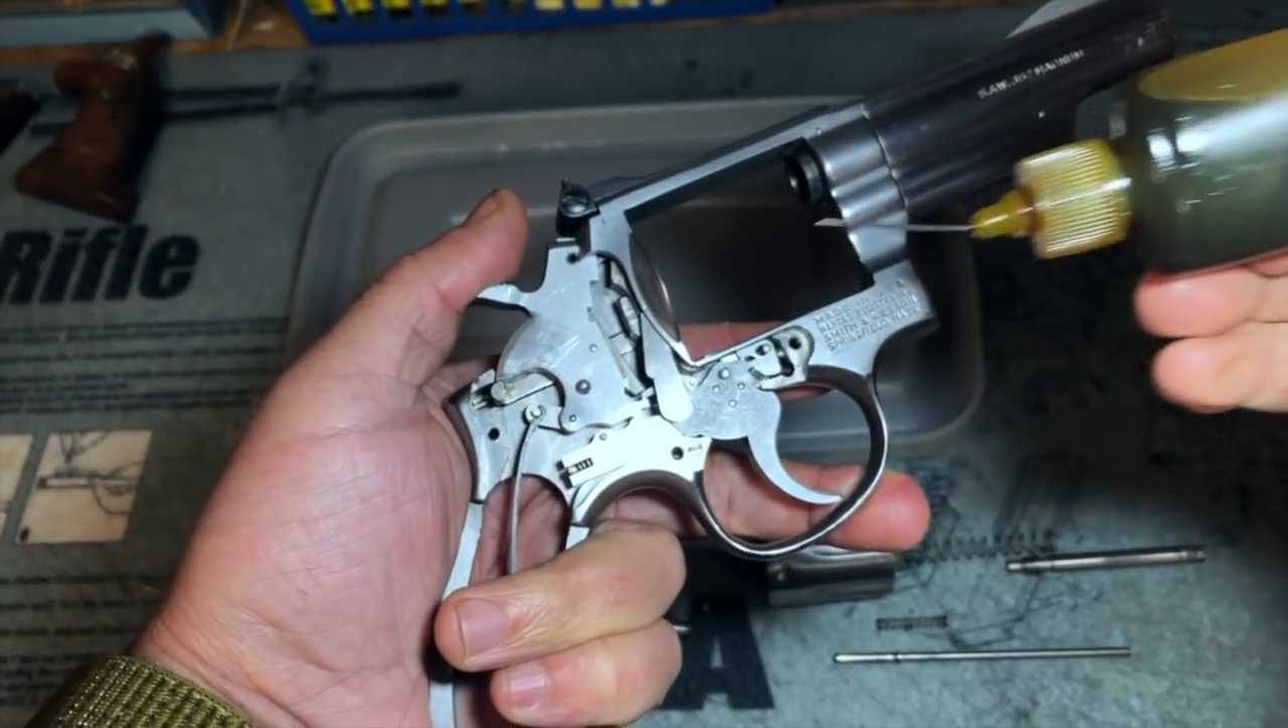And there is the internals of the frame of our Model 66 all reinstalled and ready for the side plate to be replaced.